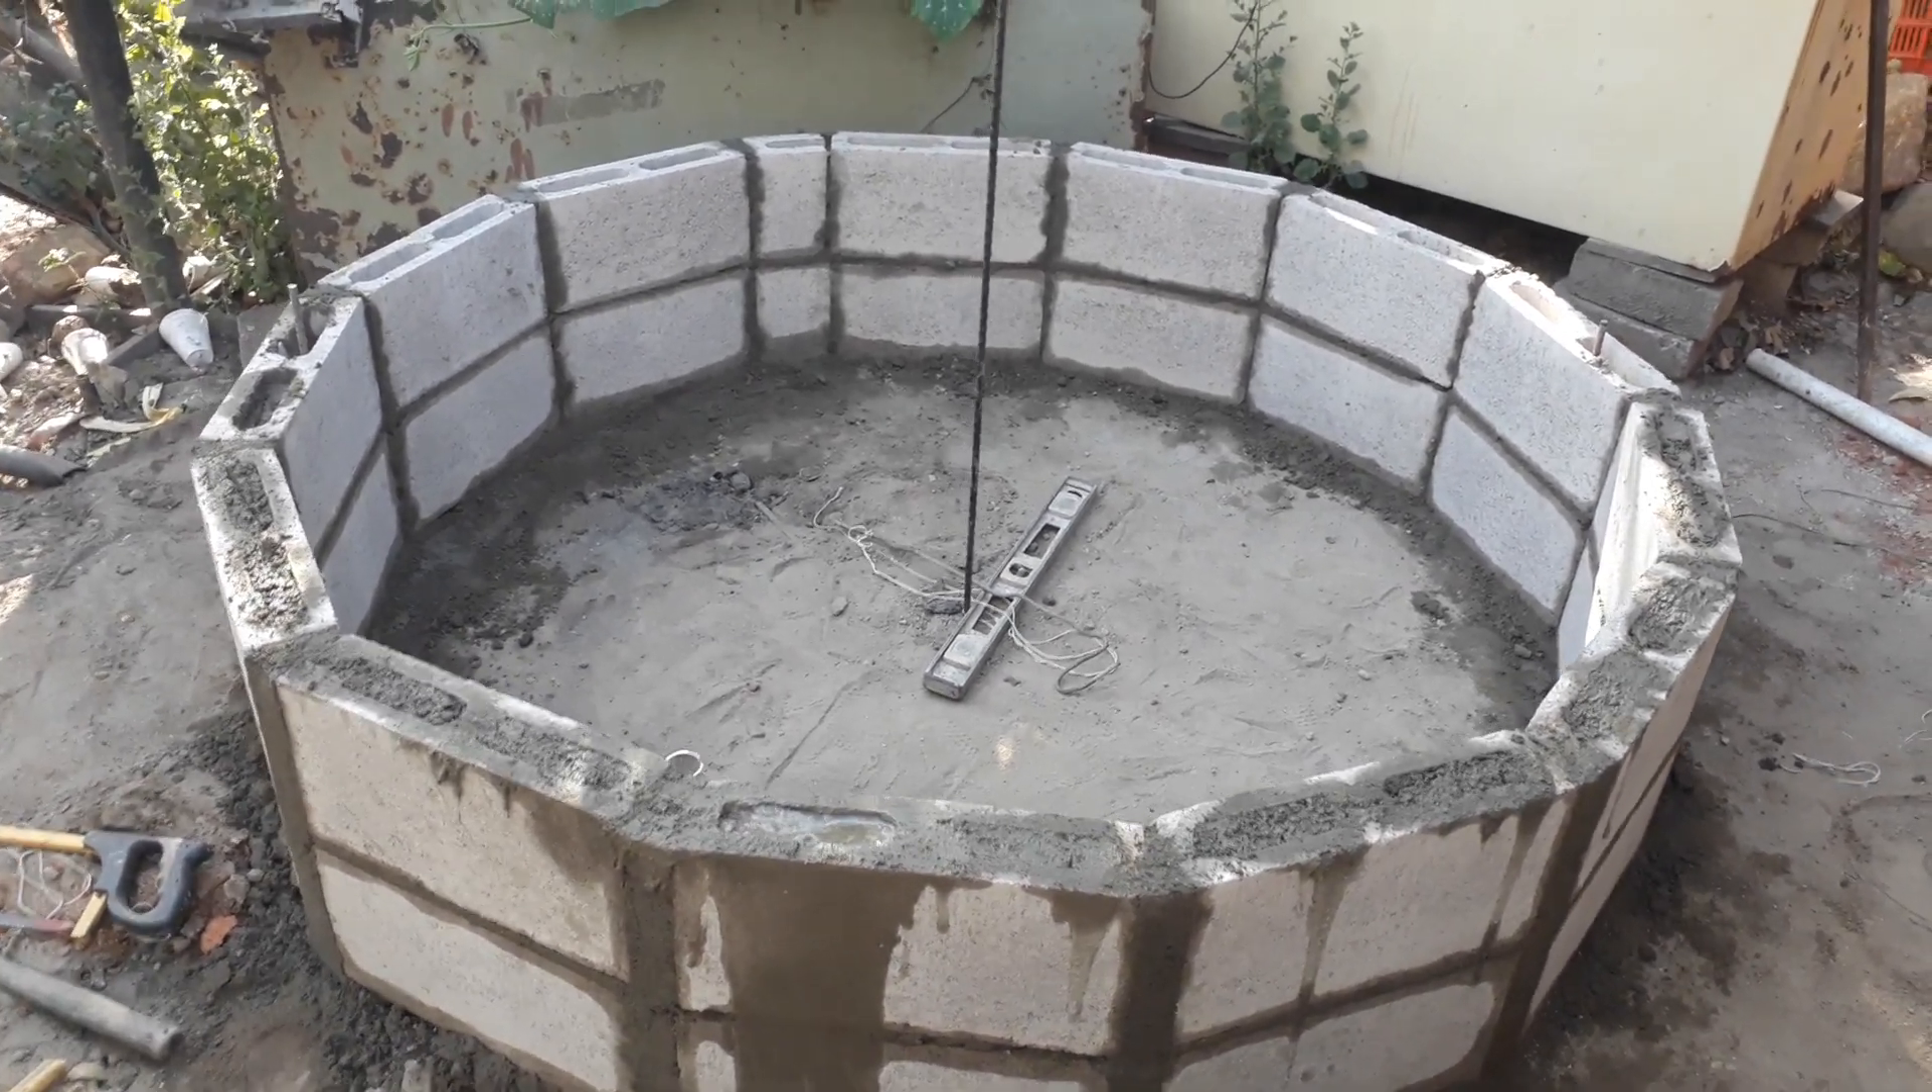Pueden ver ahí están ya pegadas las dos hiladas de bloque que les comenté que iba a llevar de altura.